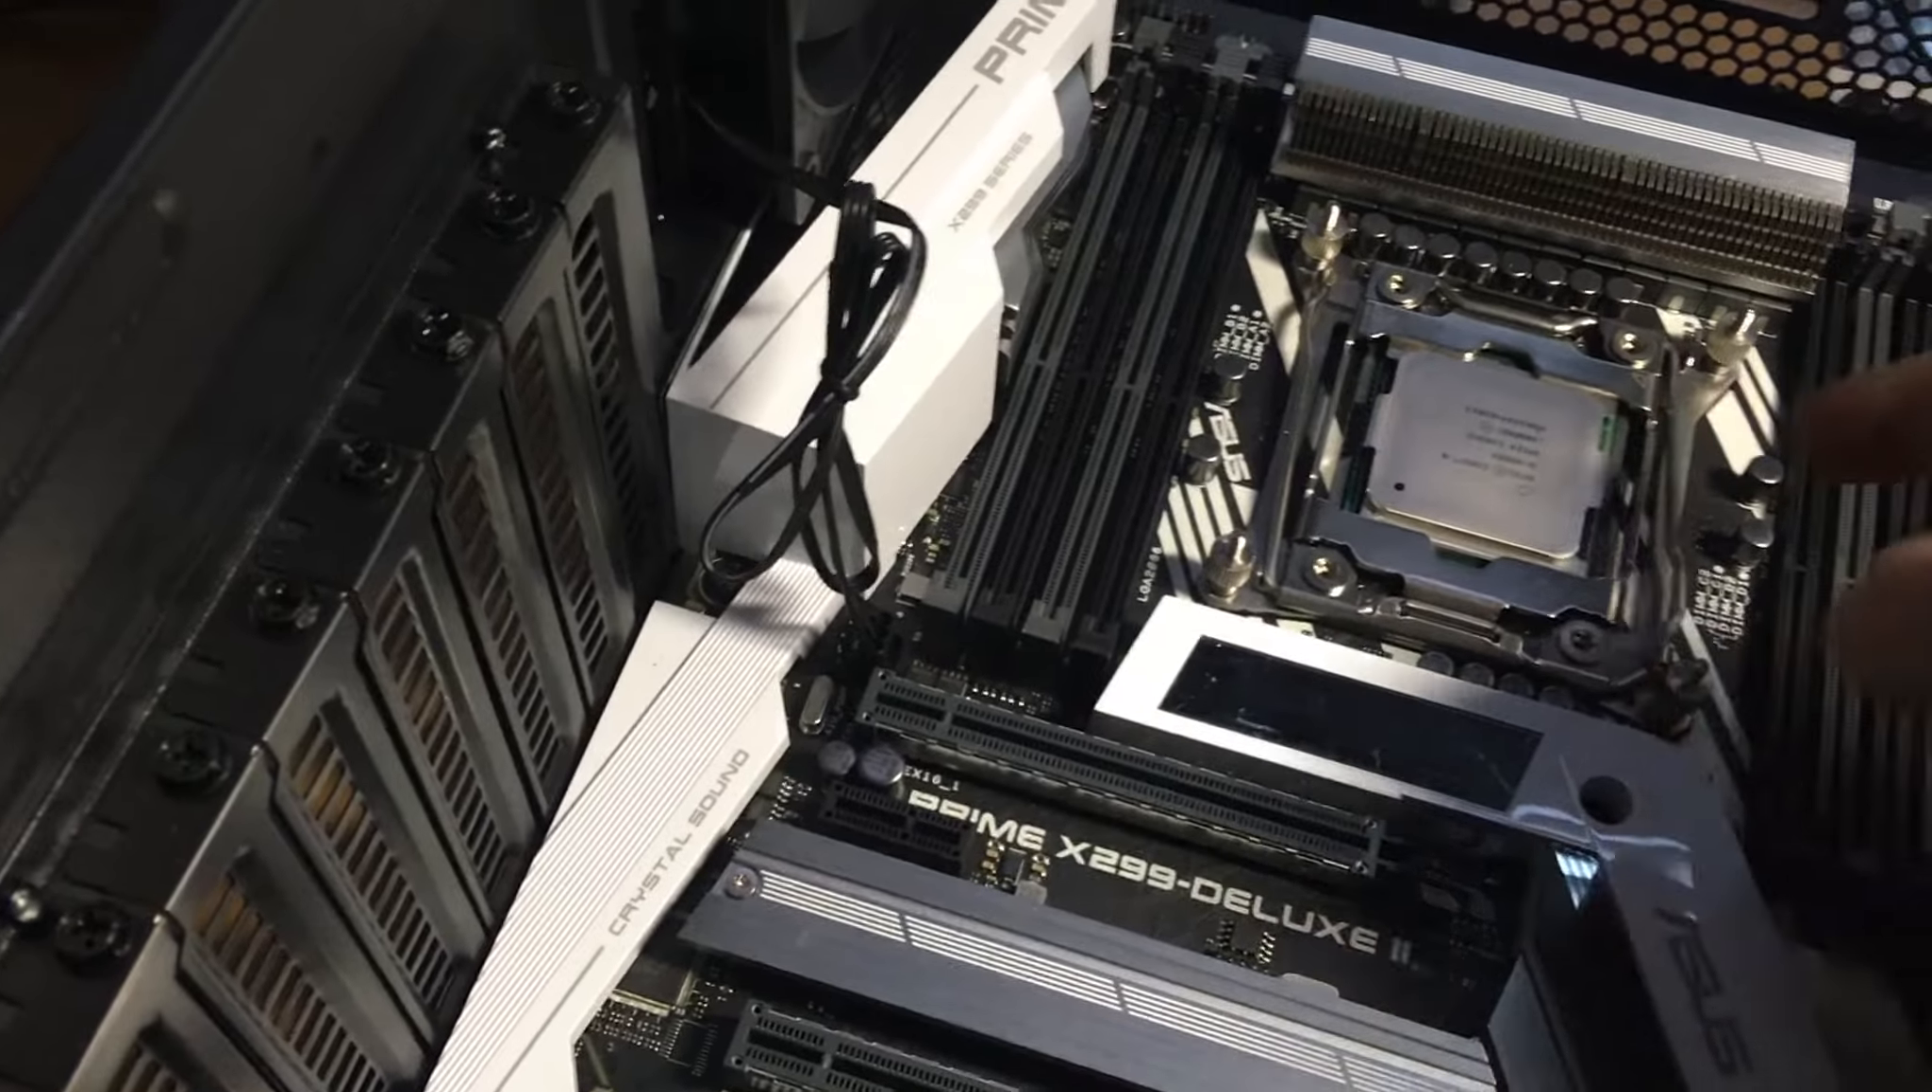La scheda madre e il processore che avevamo già montato sono montati sul case.